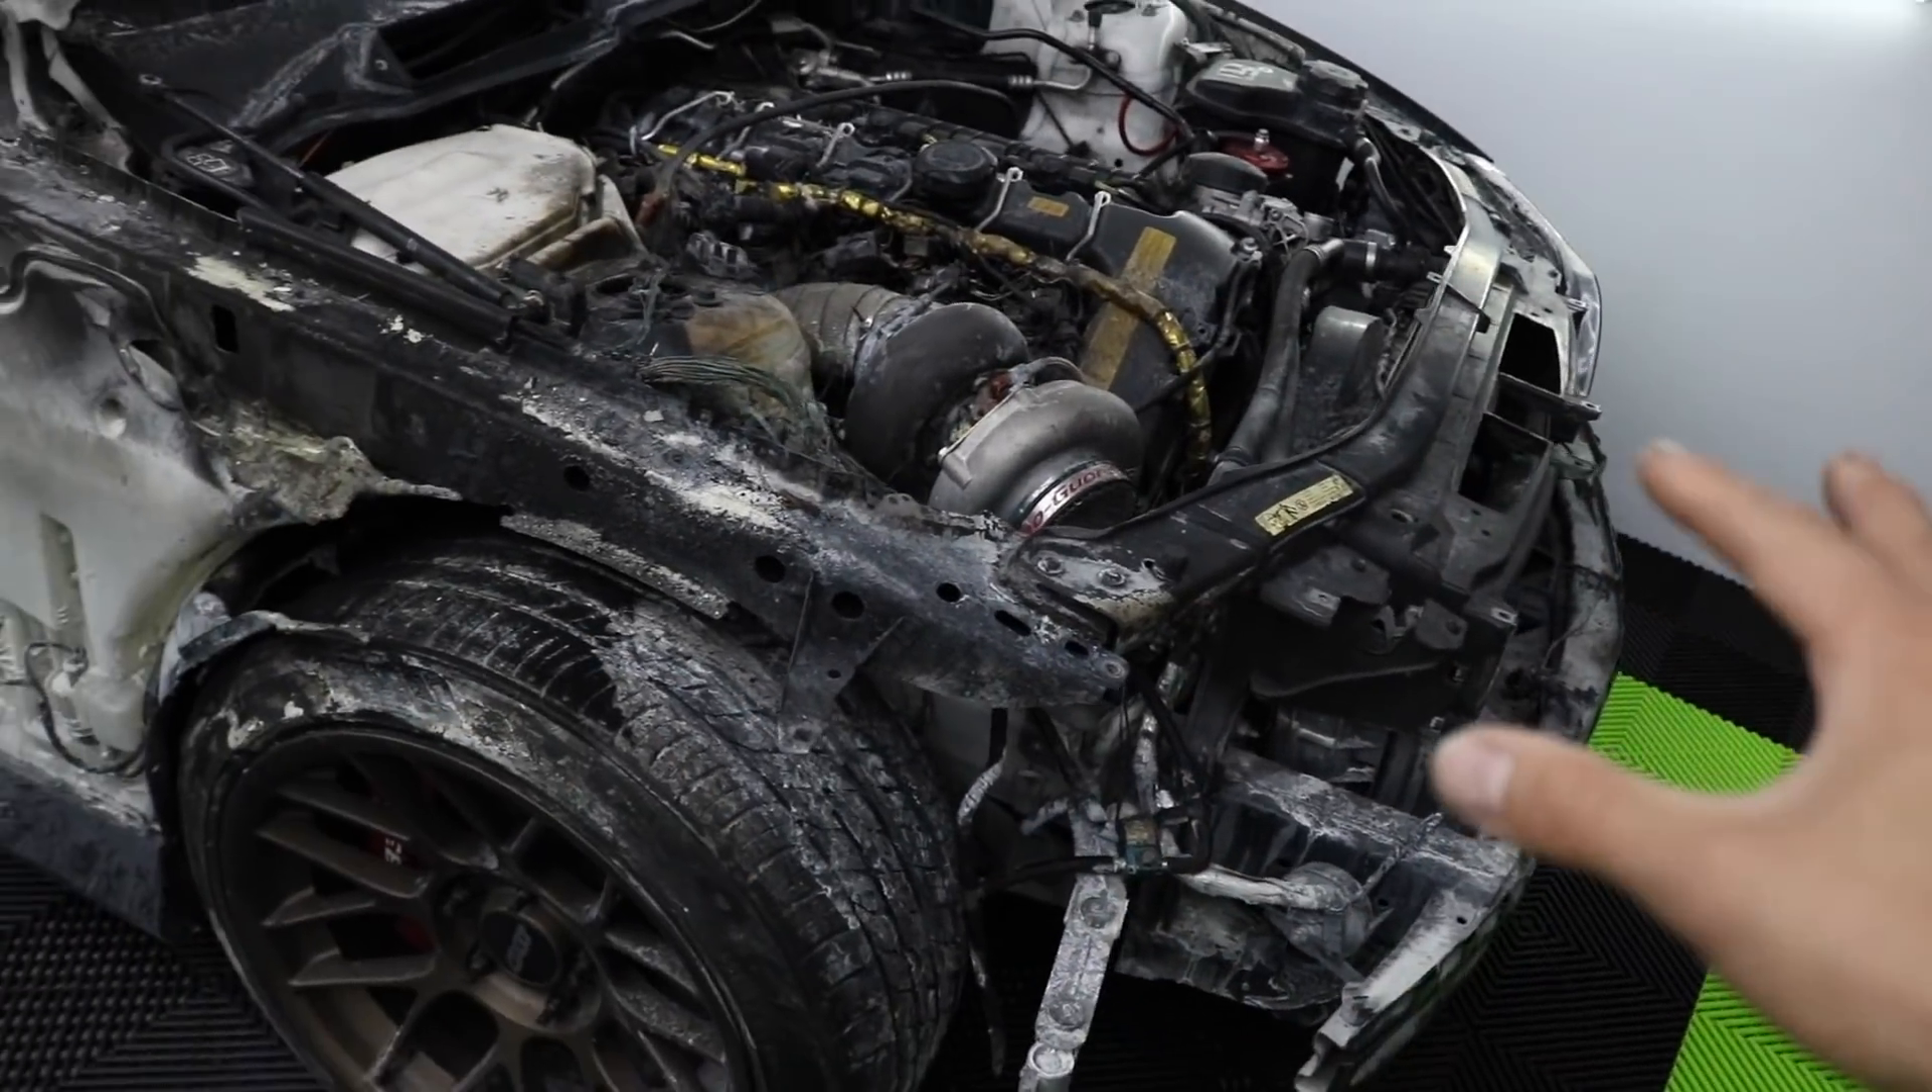So I took off the fender the front bumper the headlight nothing crazy I still haven't like really taken off the turbo and I don't even know if it starts.